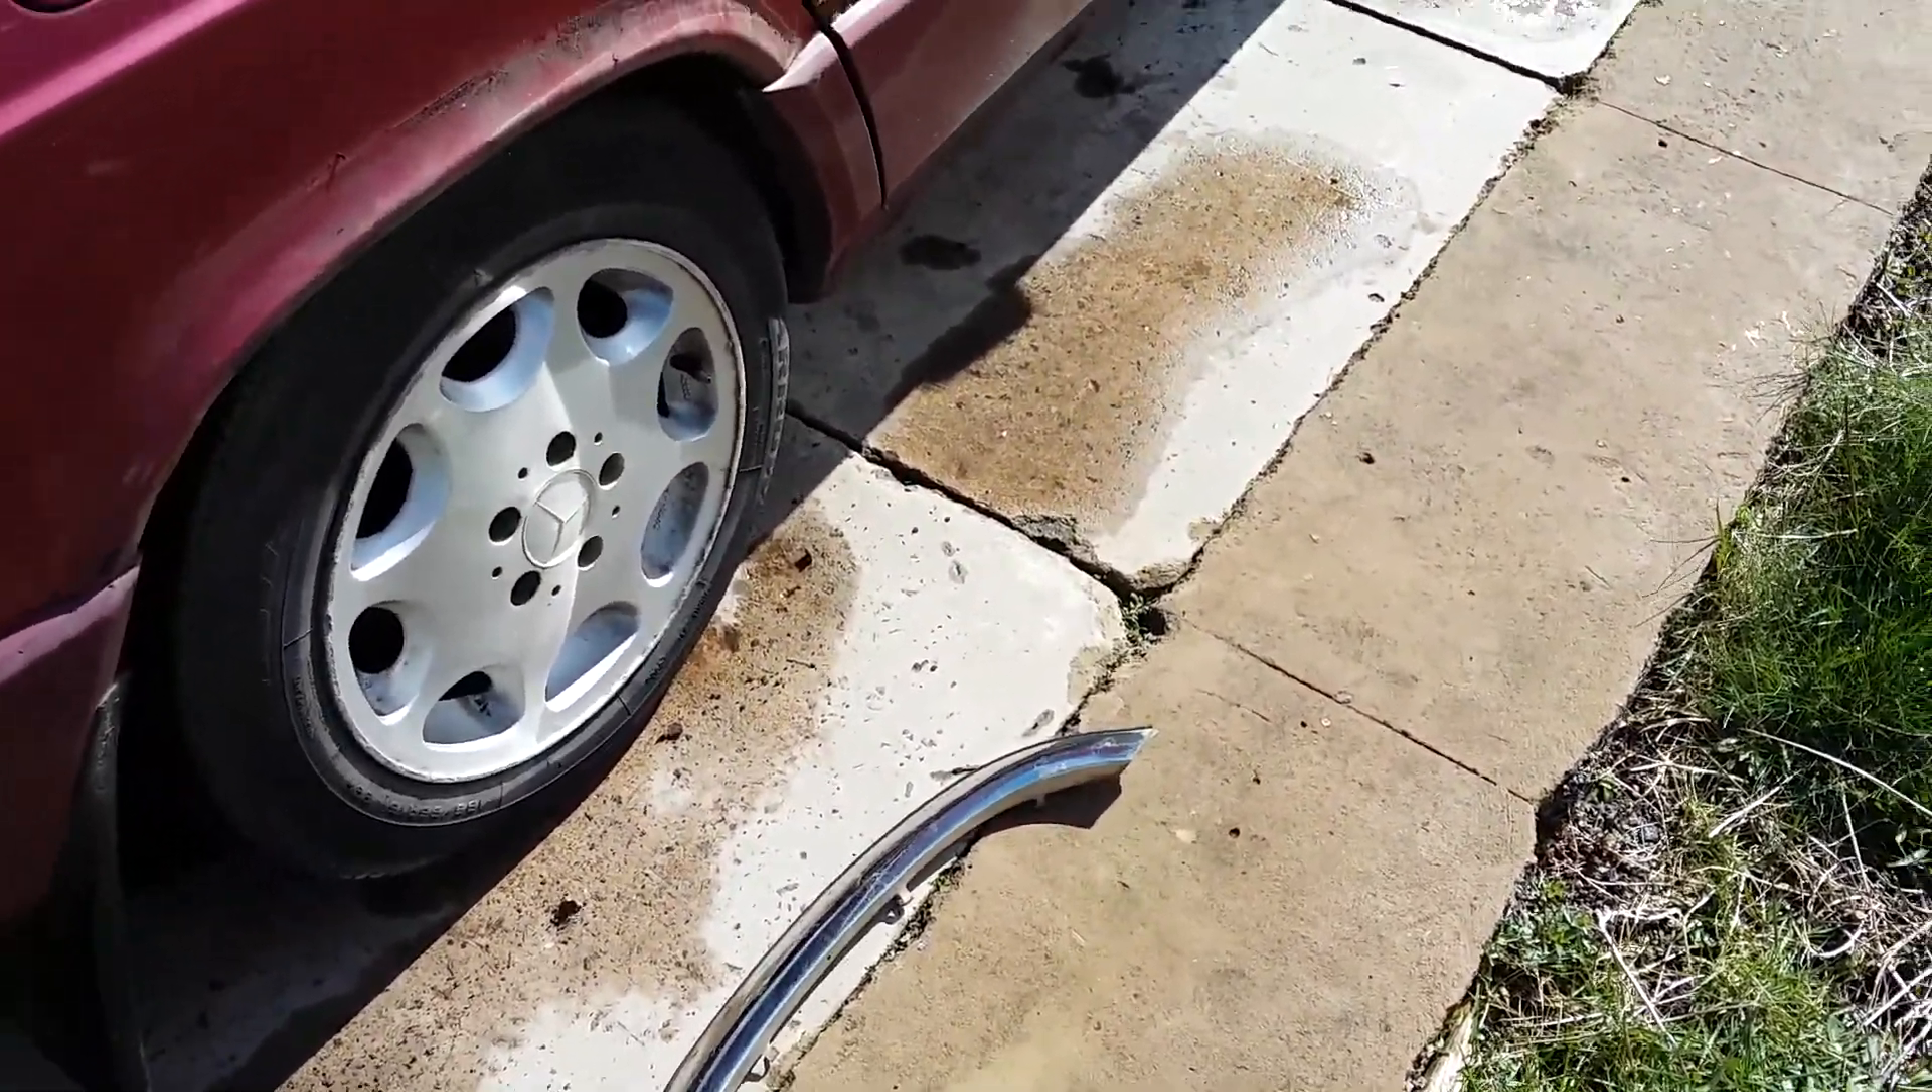So as you can see, I've removed the chrome arch trims.